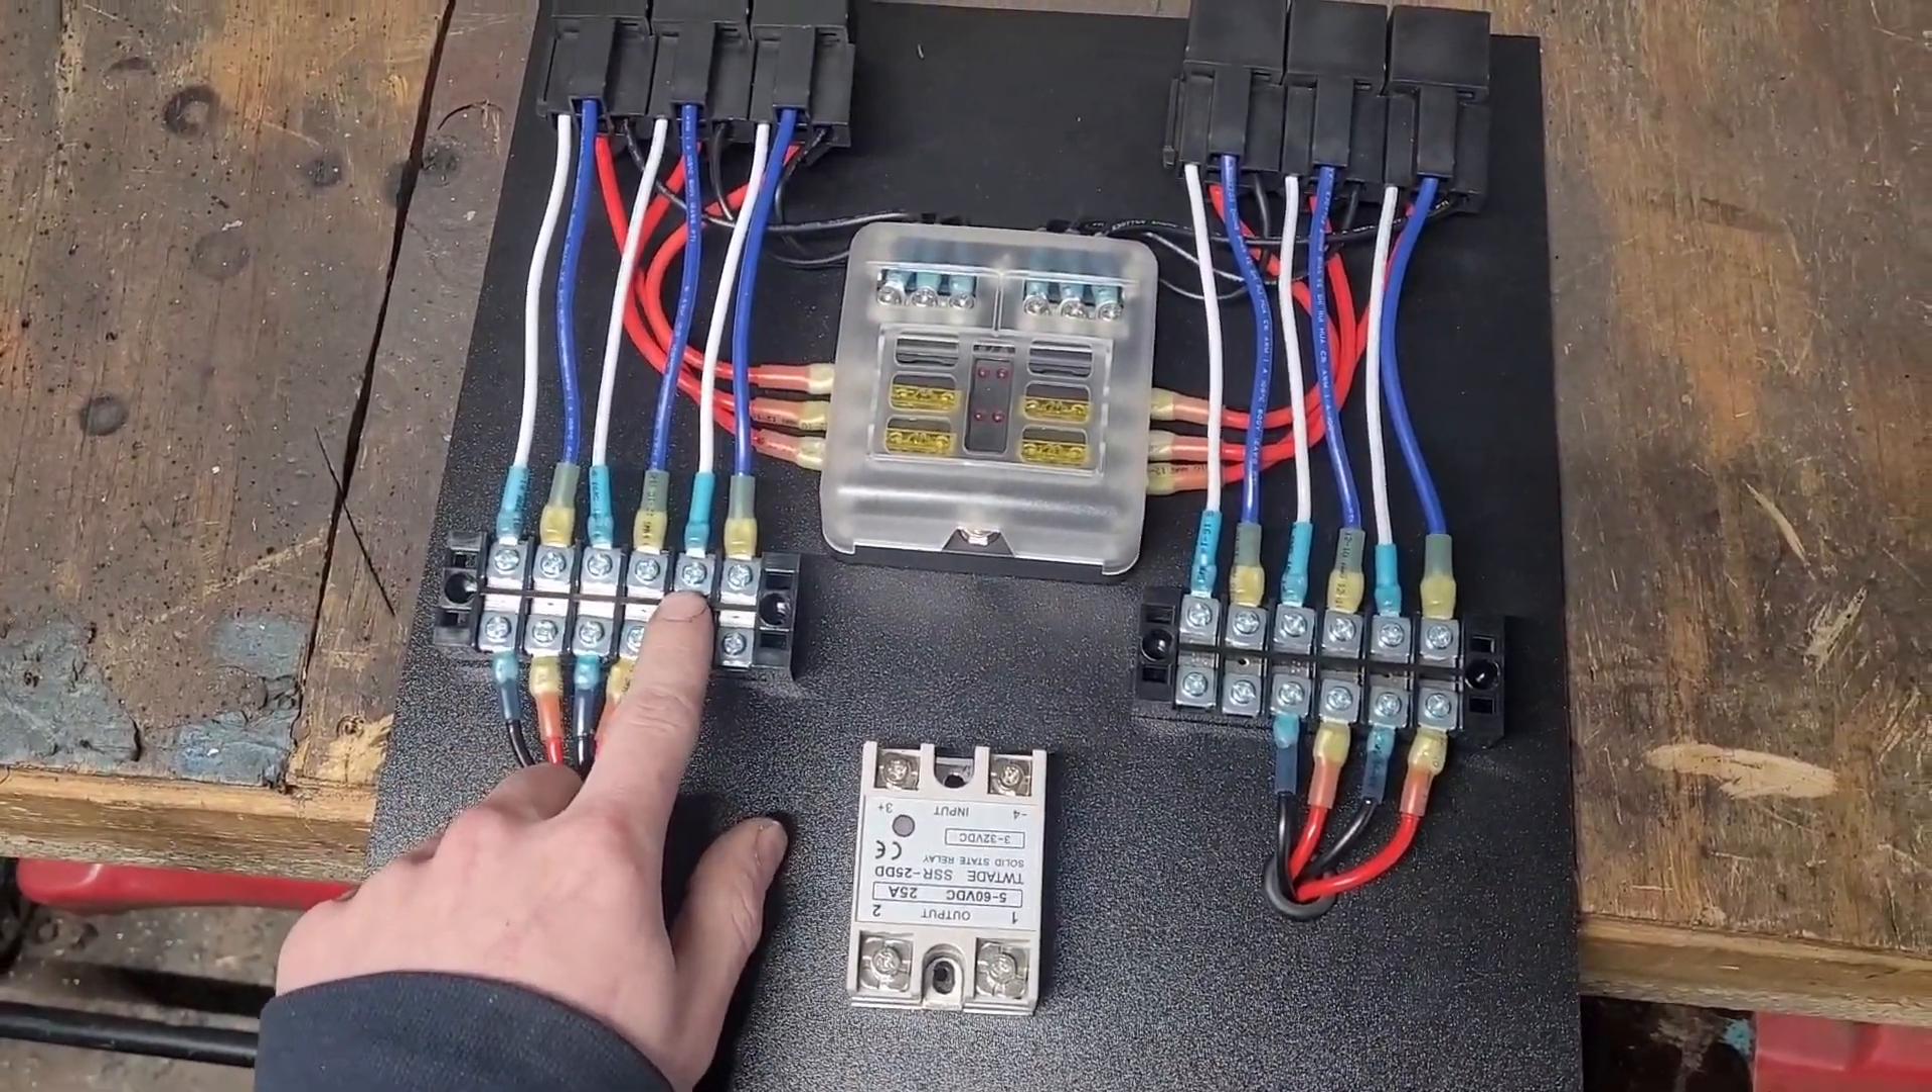I got everything wired up, so all the powers are here, all the grounds are here, and then the trigger wires and the outputs all go to these bus bars.